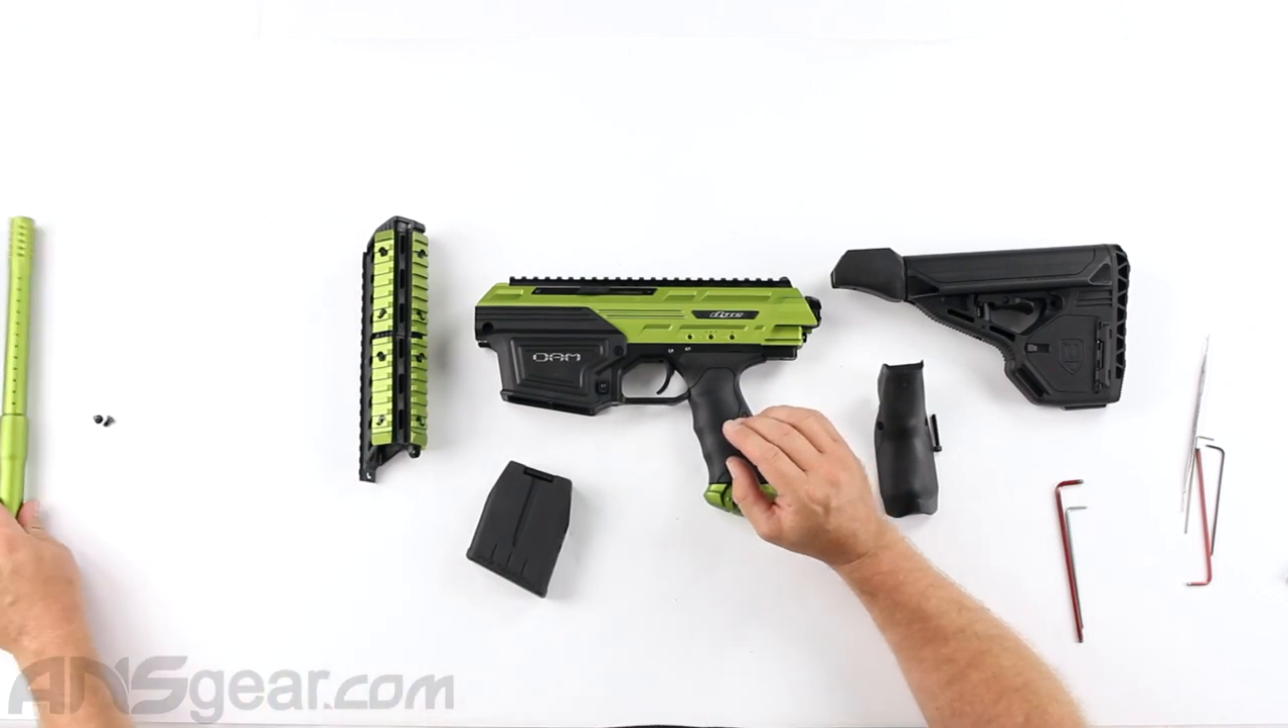I've already removed a bunch of stuff, so the stock, the foregrip, the mag, the front shroud, the barrel.